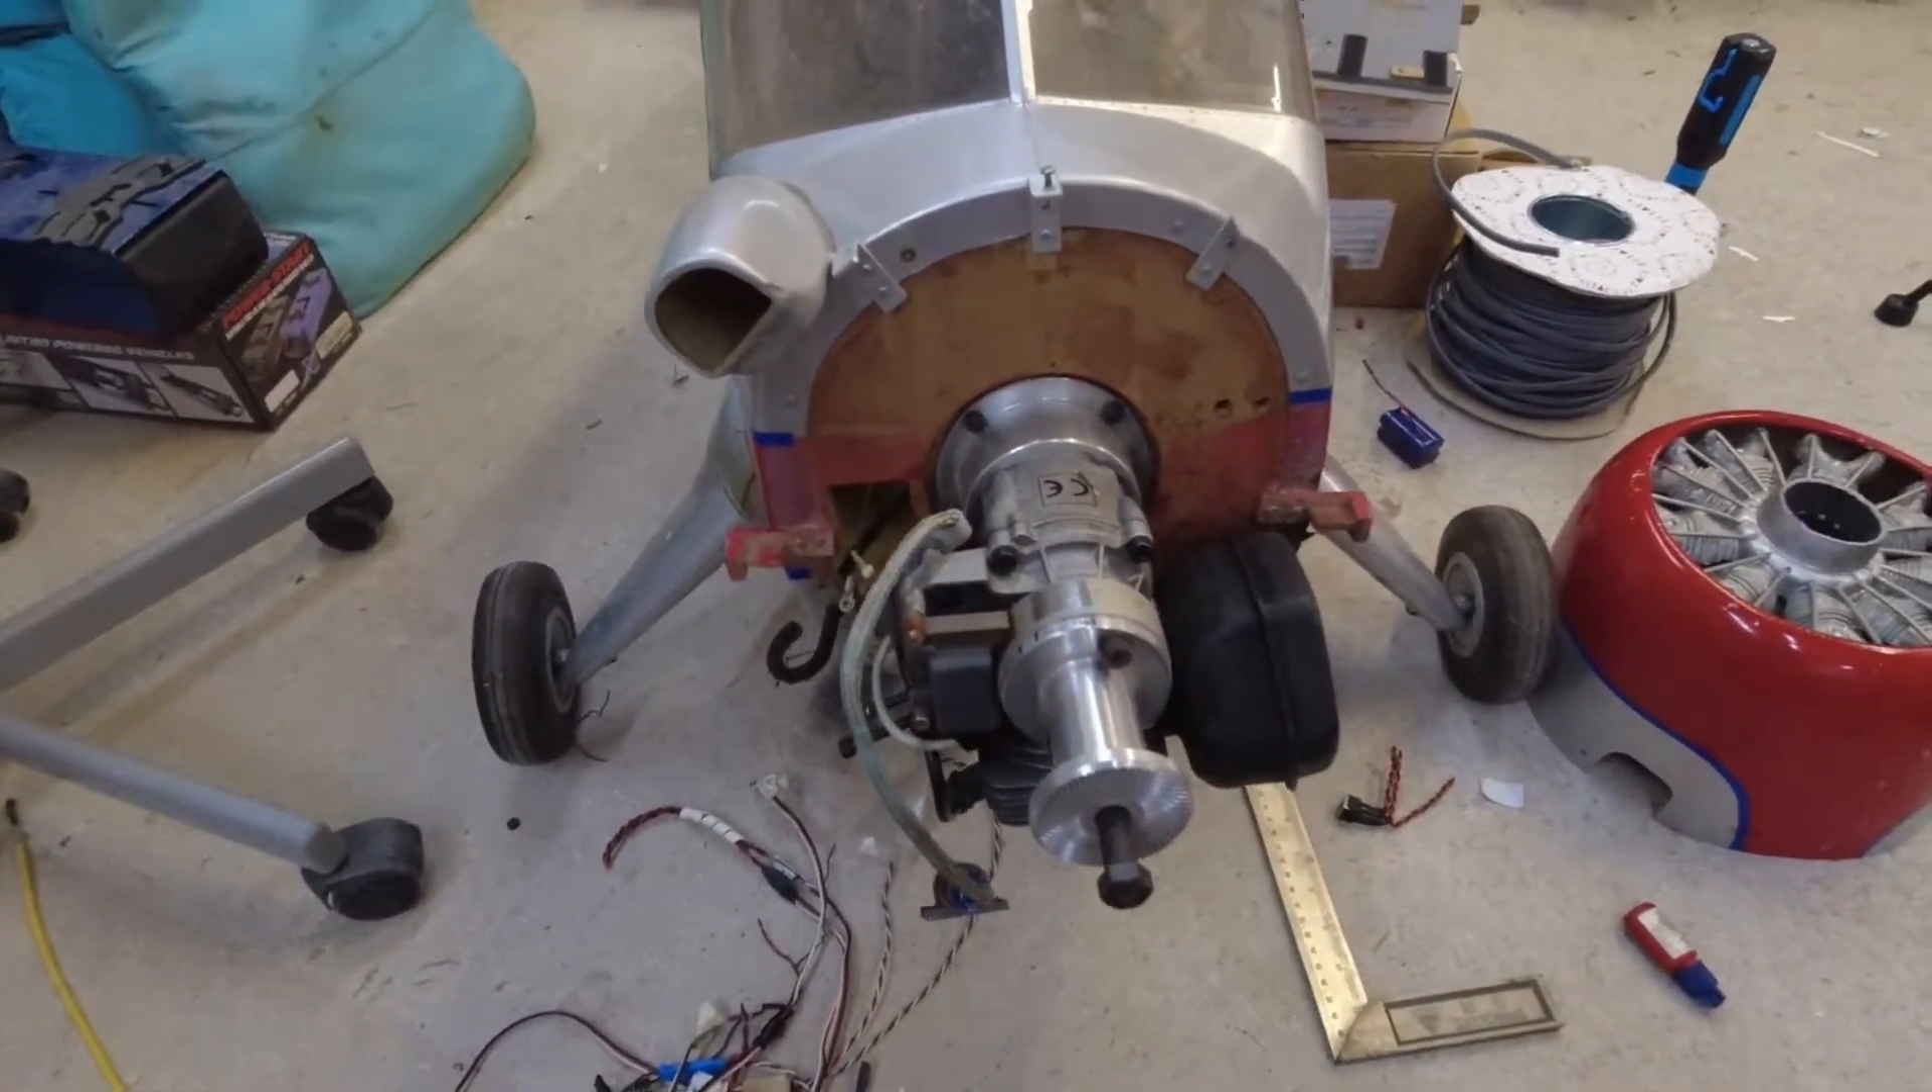Okay so the engine is now bolted on.